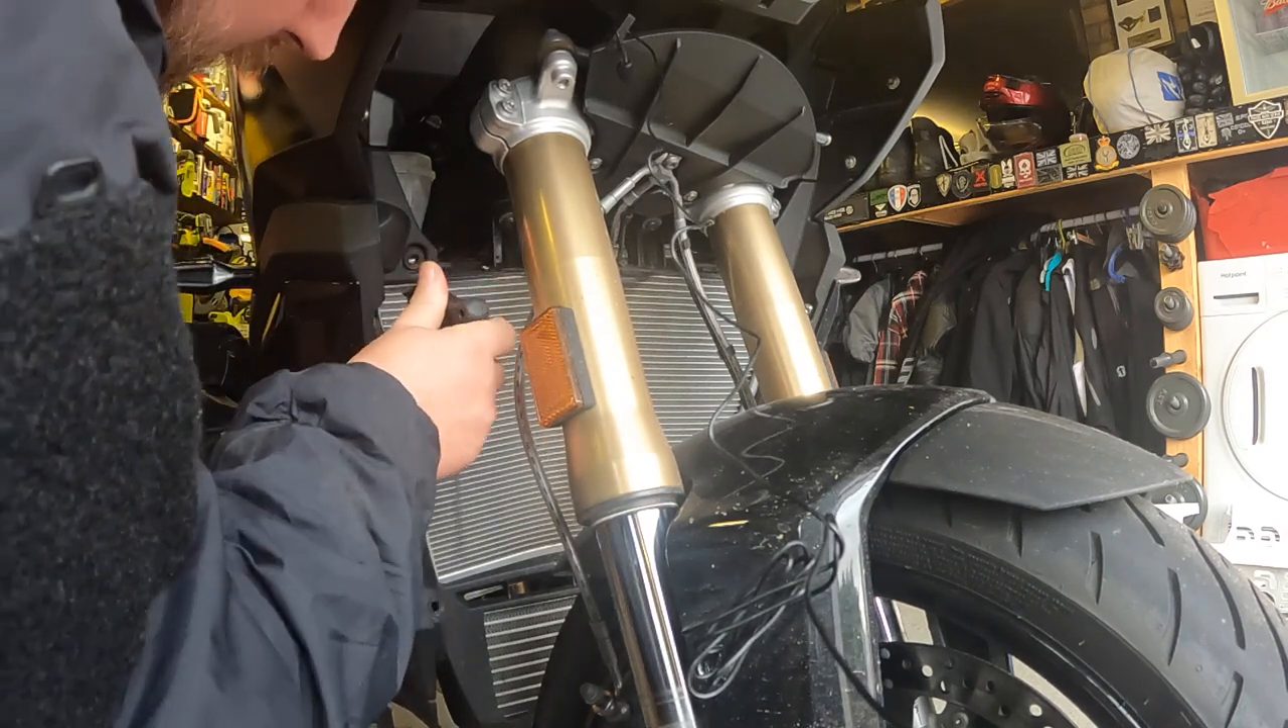I haven't taken the front wheel off.